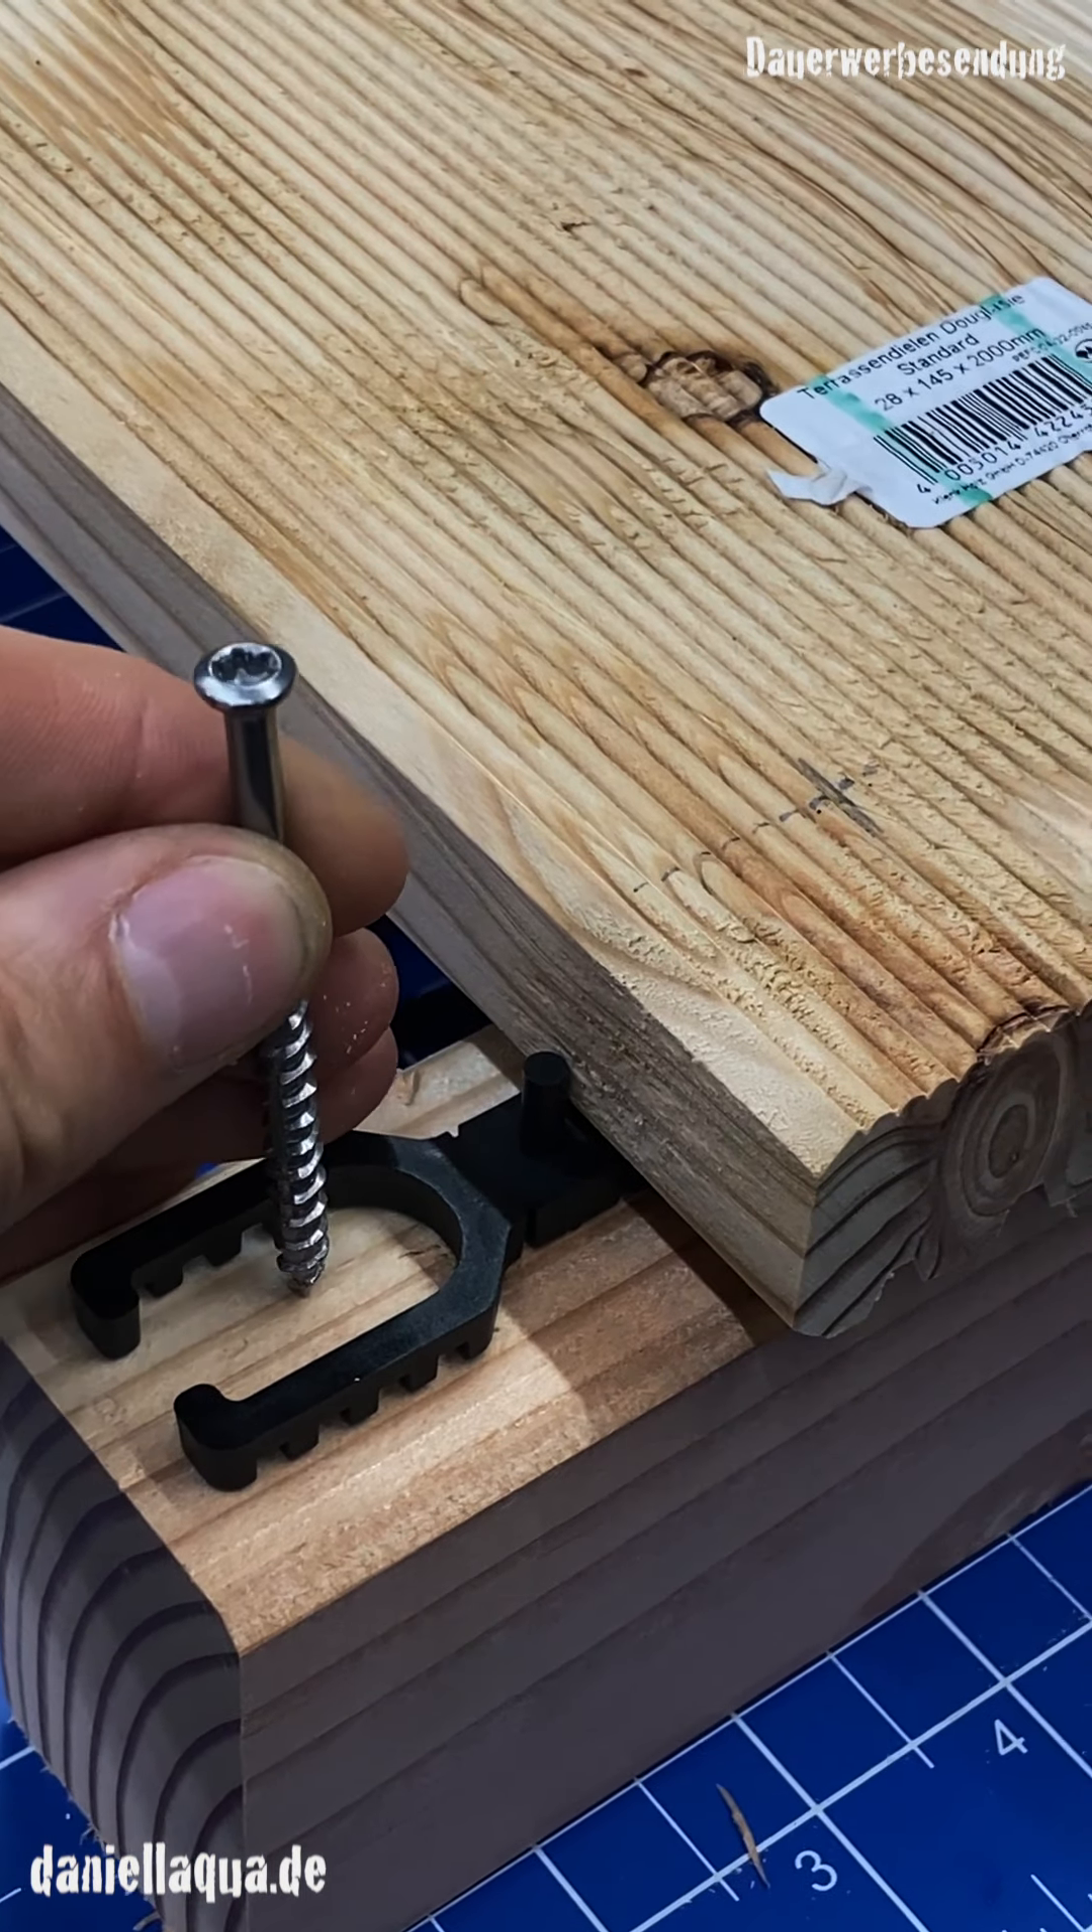So, und jetzt habe ich diese Abstandshalter hier platziert.